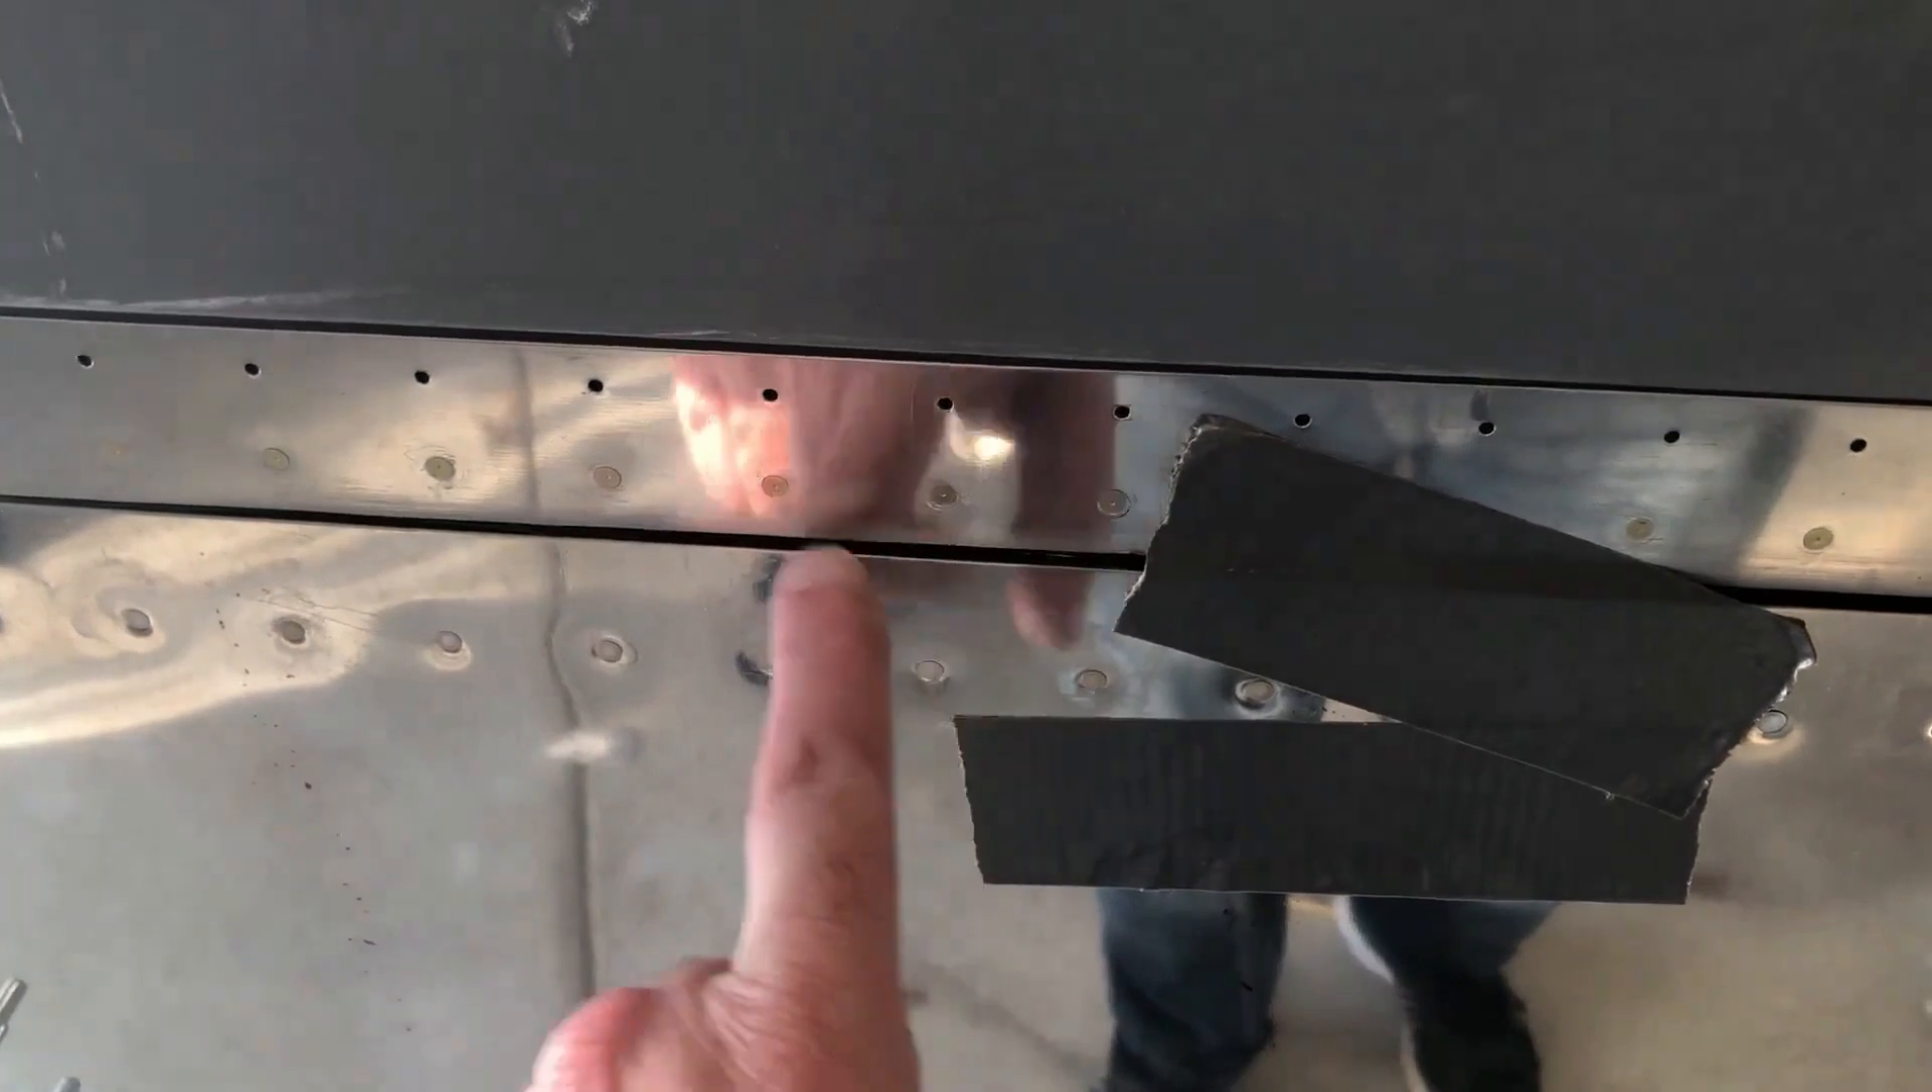The baggage door um it's still got a gap here but it's not too bad.